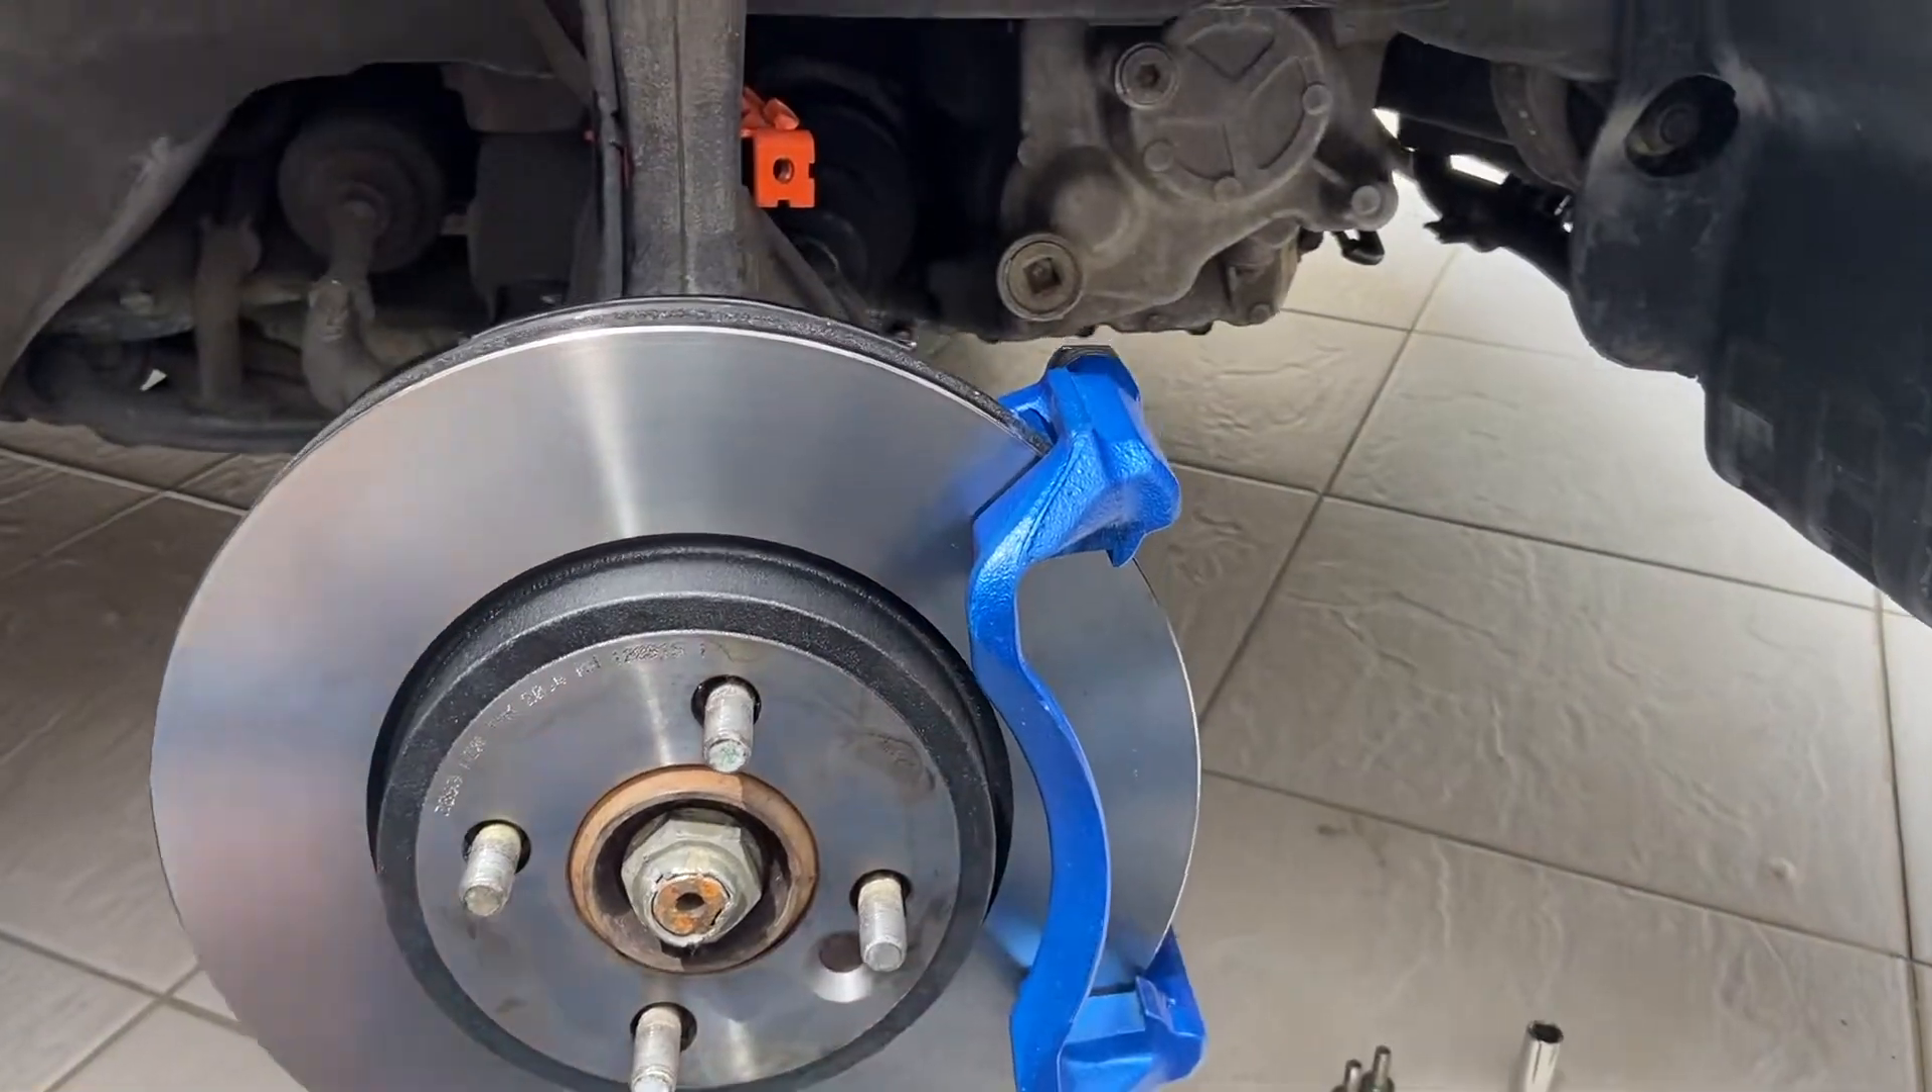Bom, primeira parte montada. Disco no lugar. O suporte da pinça aqui. A base no lugar.